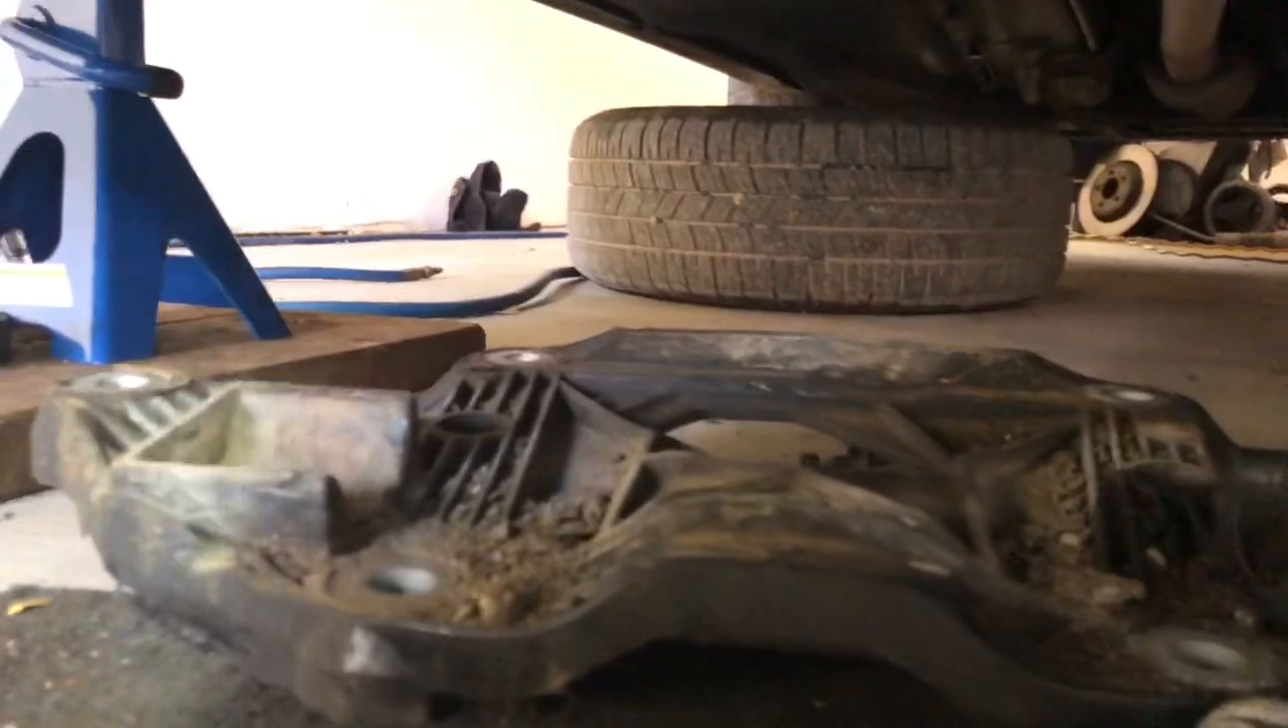I've taken the cover off. Eight bolts. Plastic cover that covers the differential.